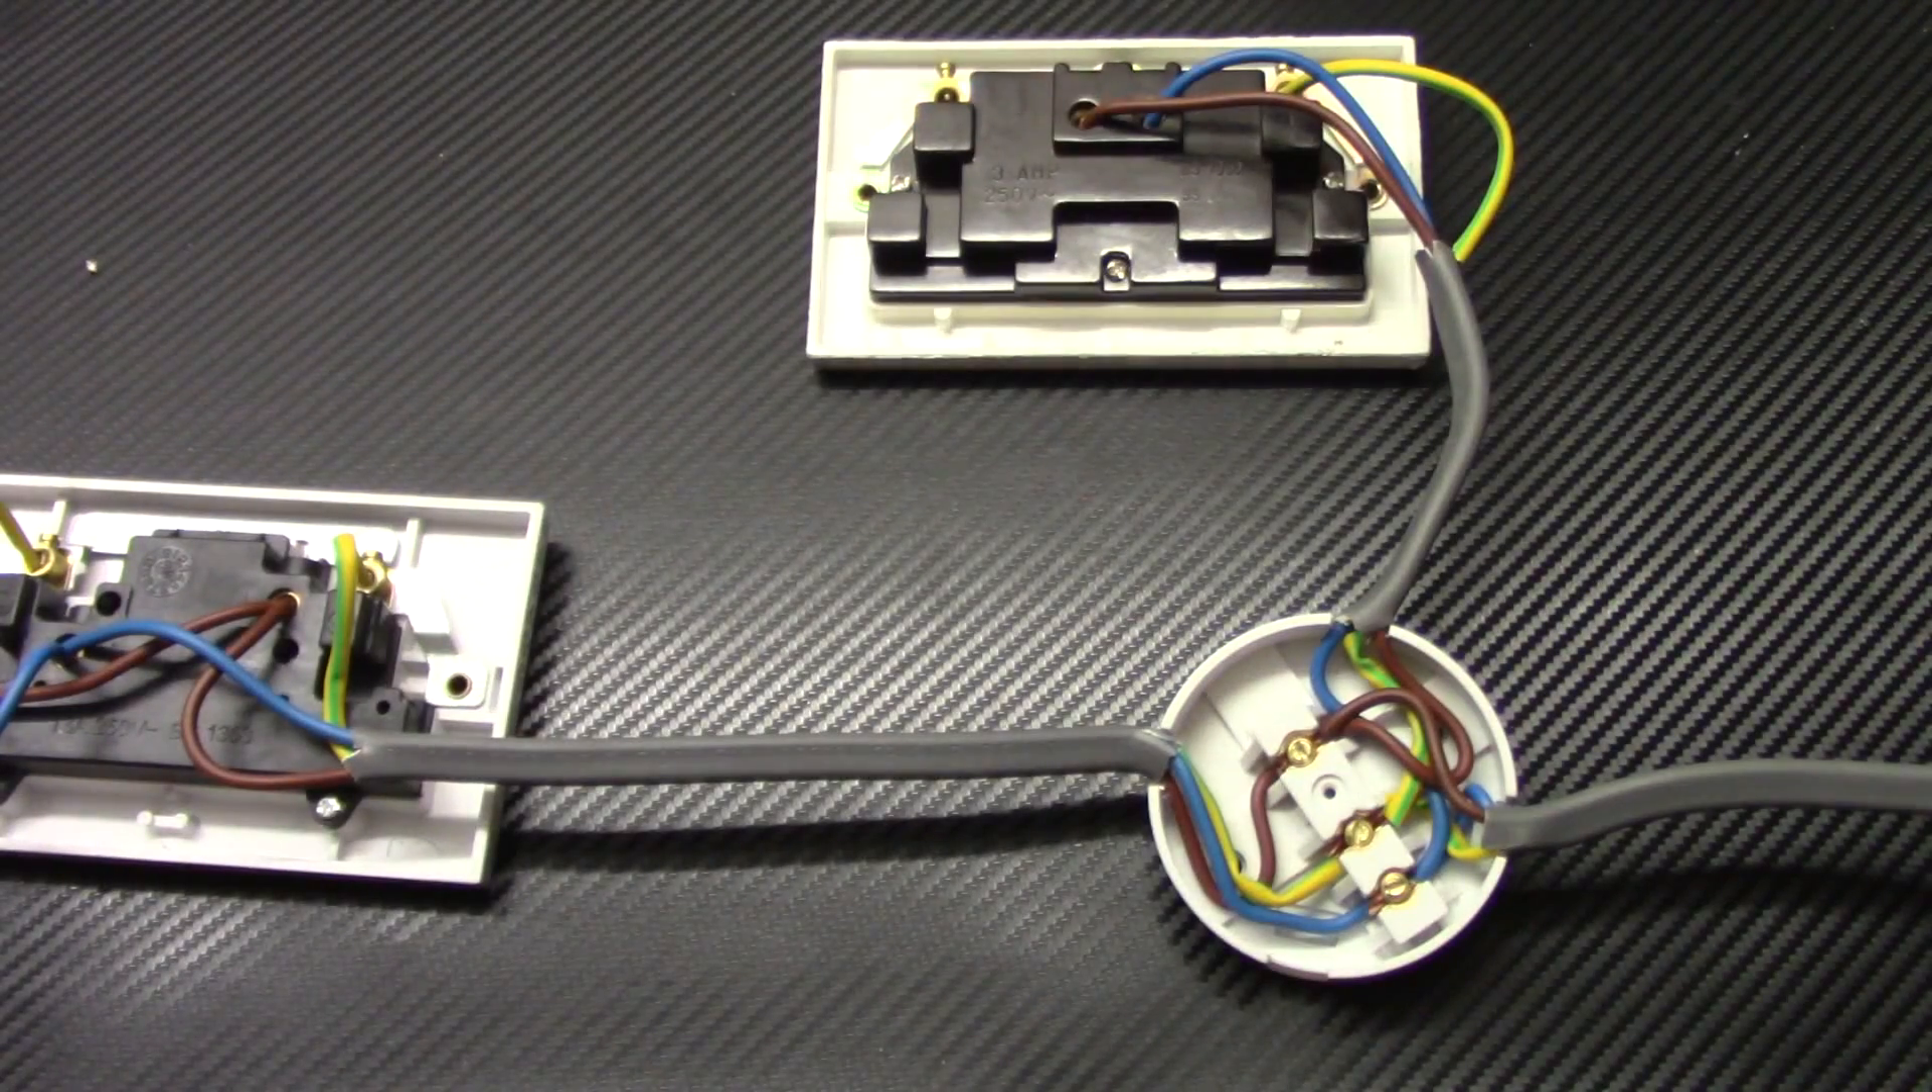So what I've done basically between two sockets I cut the cable fitted the junction box and I connected another socket outlet which is our spare.